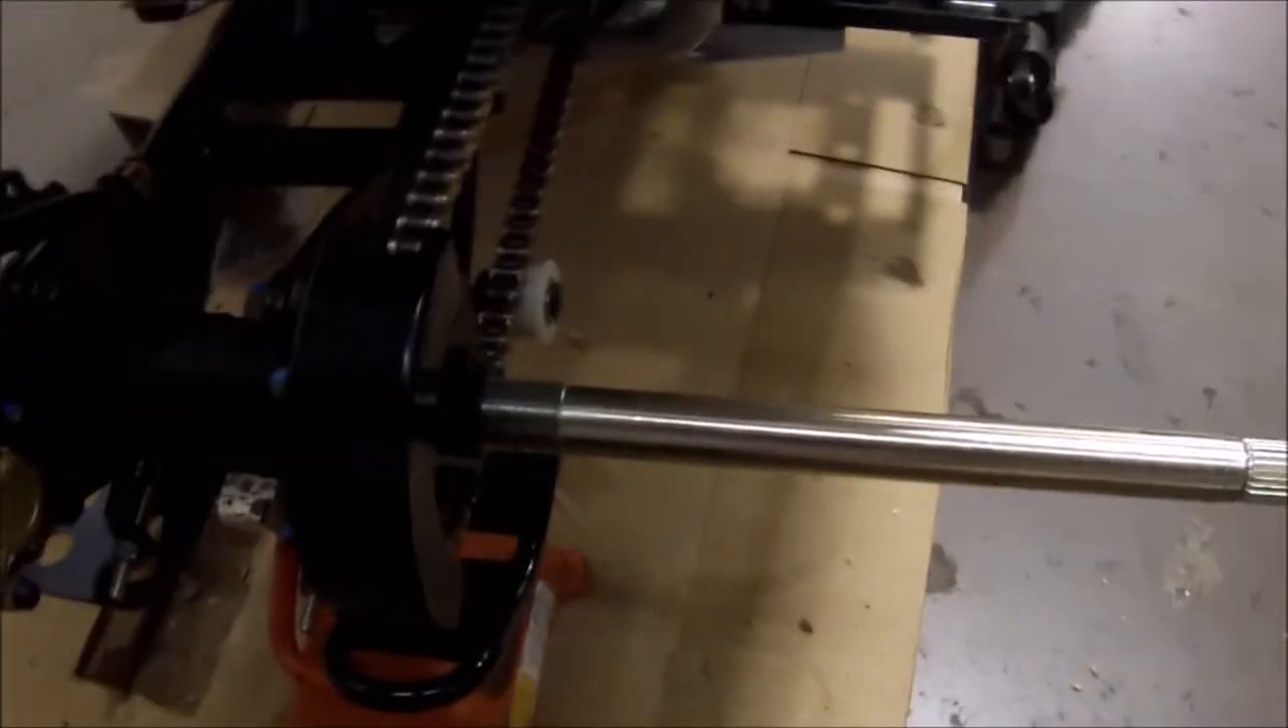Alright, so we have the axle in.